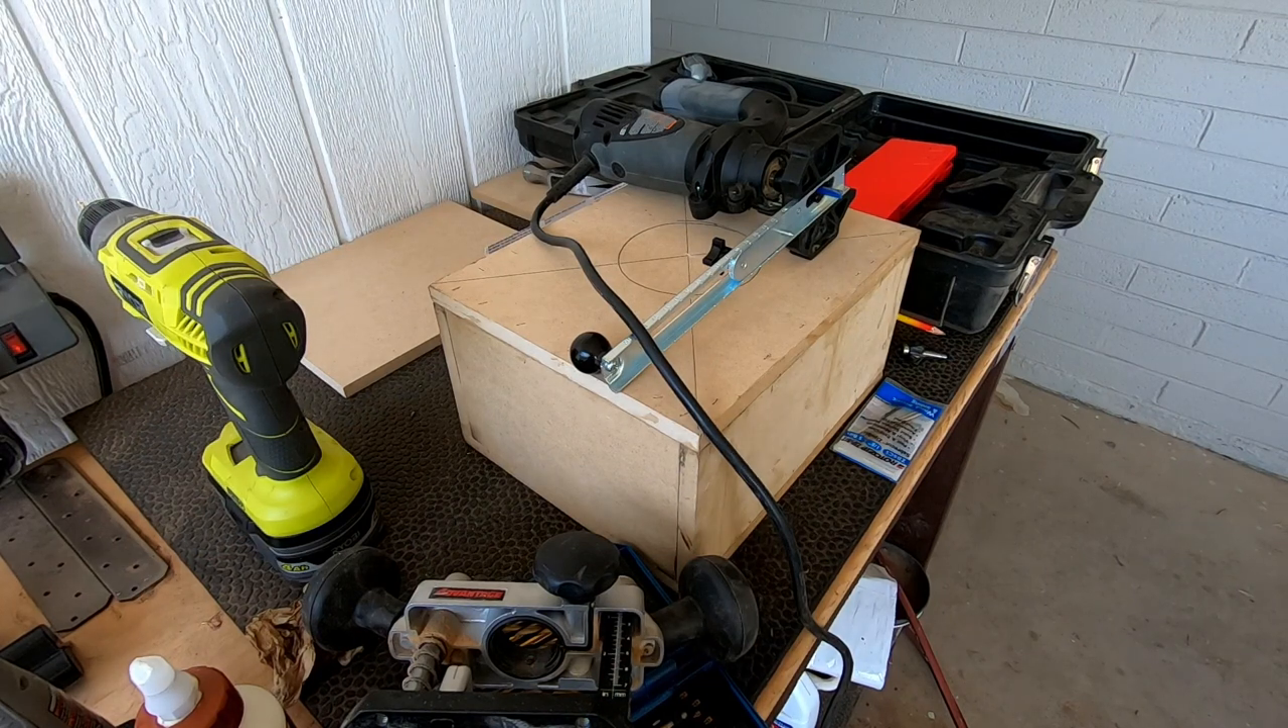Okay, I don't have a whole lot of battery left on this, but I've got the box all together.